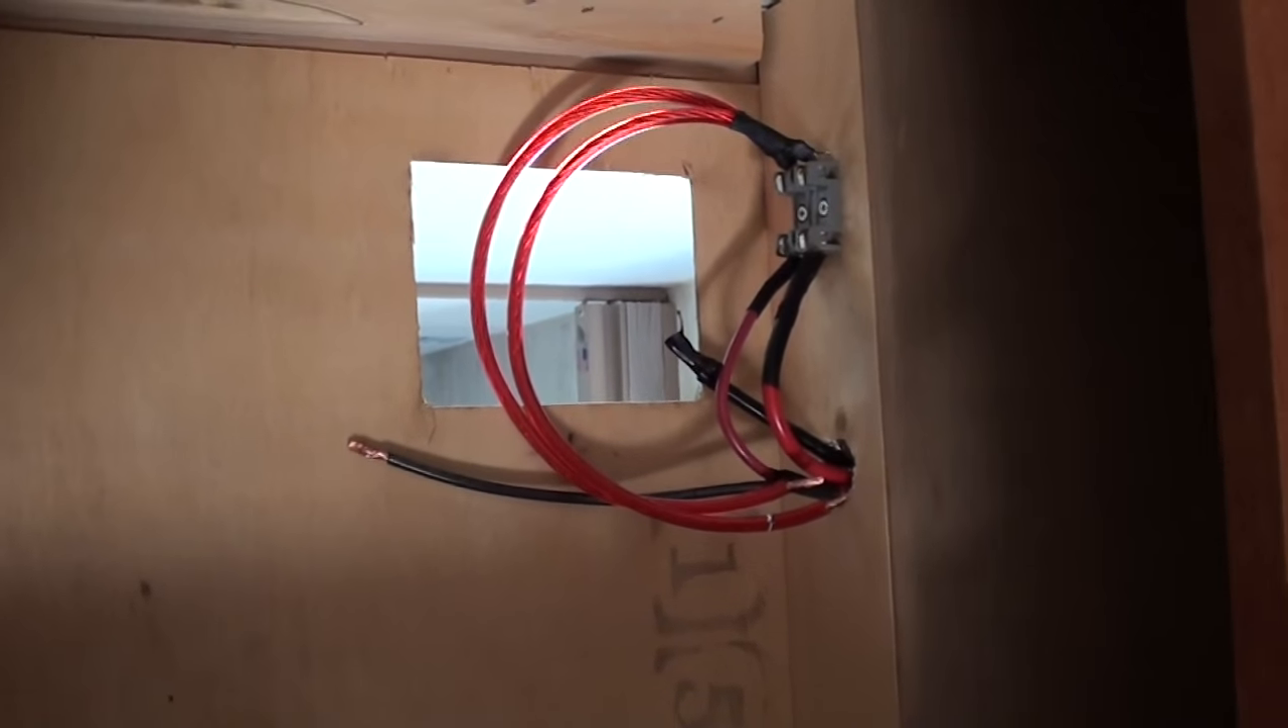Okay, there she is, the little fuse block in place.